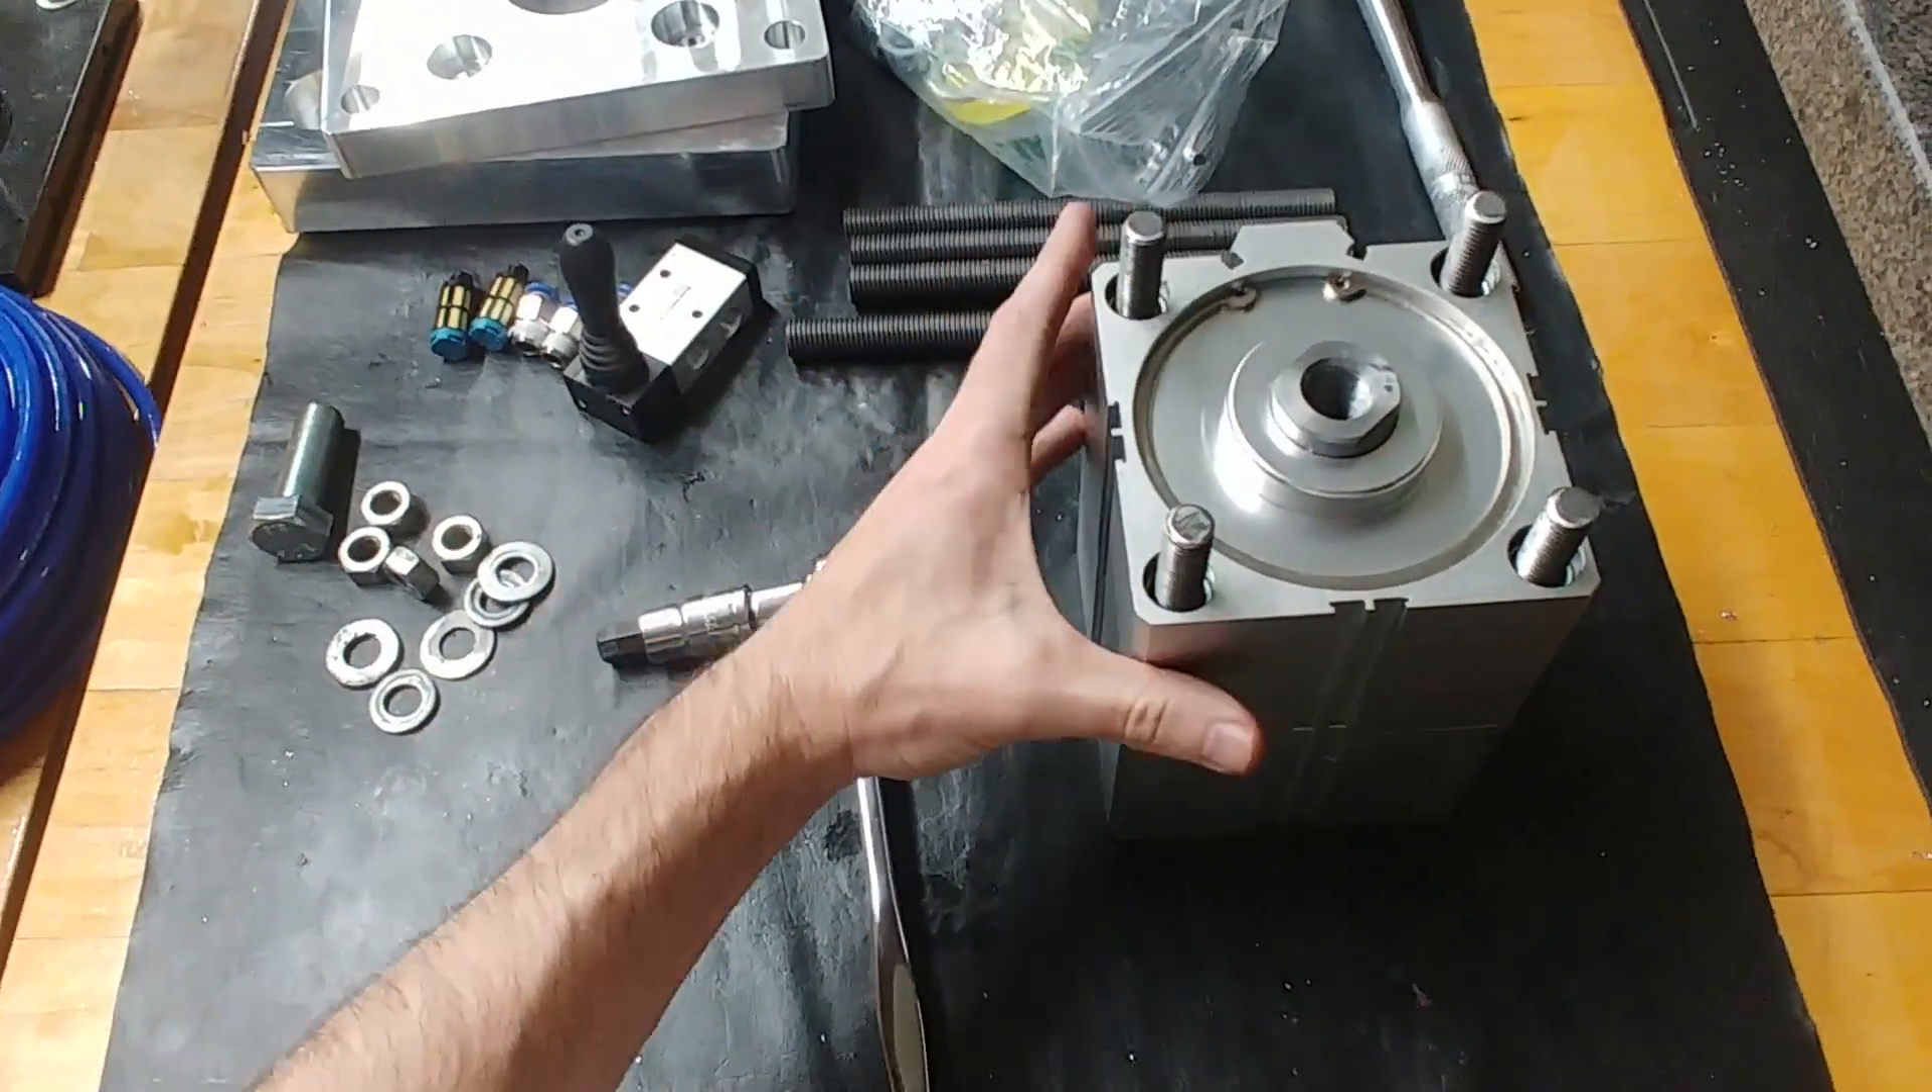All right so I've got my threaded rod my m12 threaded rod protruding from the cylinder and these two cylinders are tied together and now we have to mount the cylinder to the upper mounting plate.